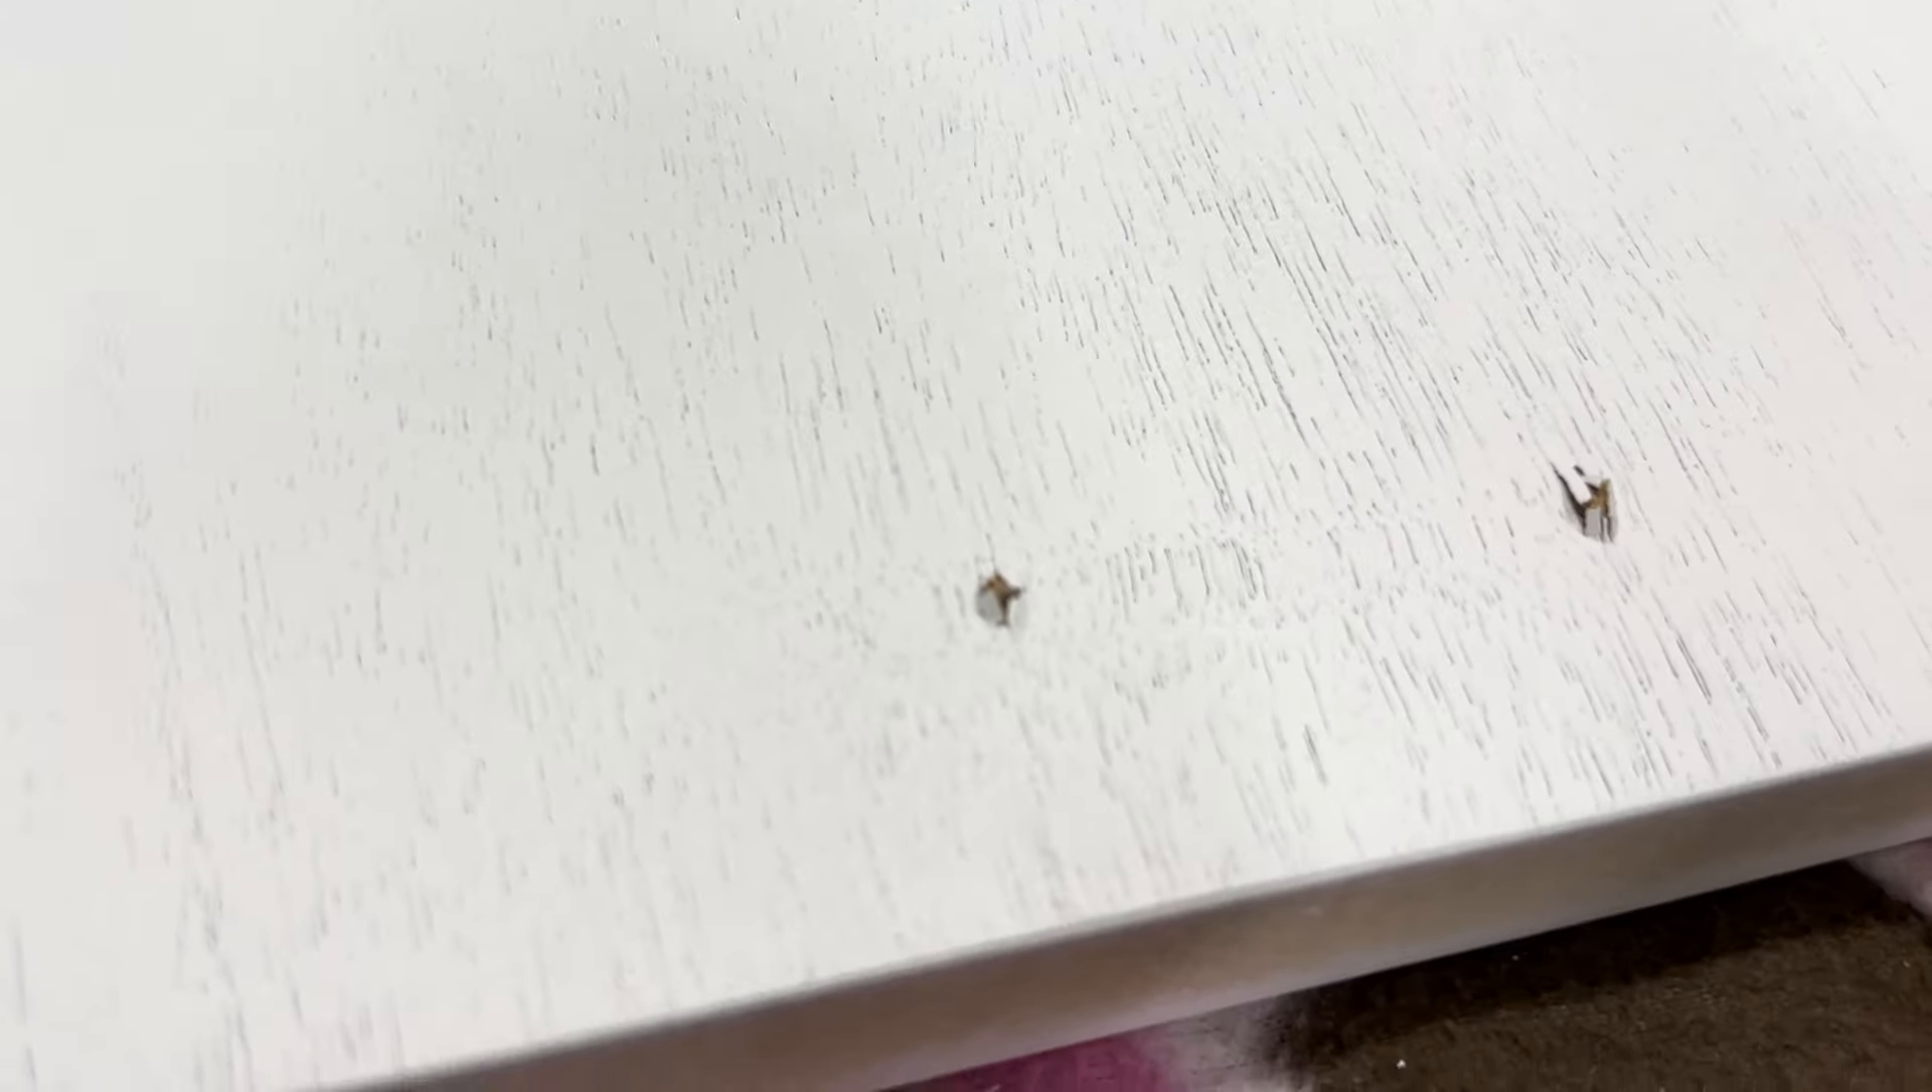I miscalculated what size nails to use for the cabinet doors, and because they were too long, most of them poke through the back of the doors.